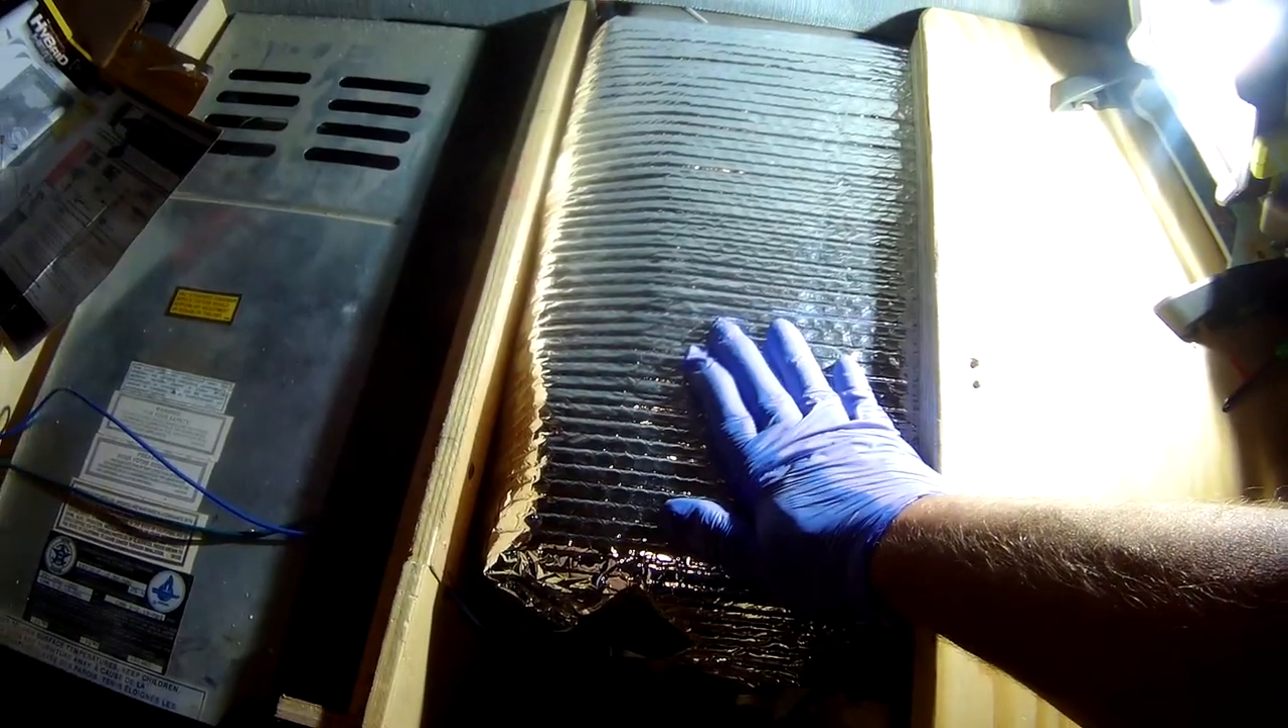Okay, I put the Reflectix cover back over, which covers the thermostat and everything, all the wires.